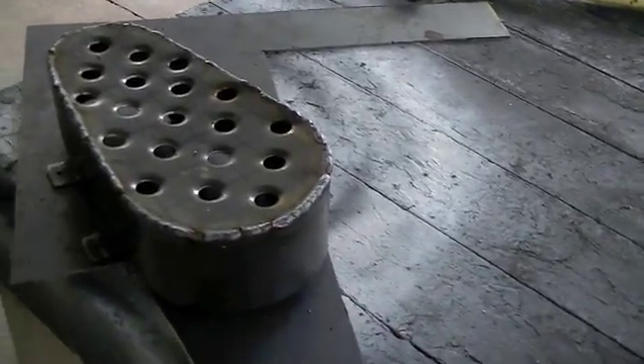Alright friends, we've got the outer cover Welded onto the perimeter cover.